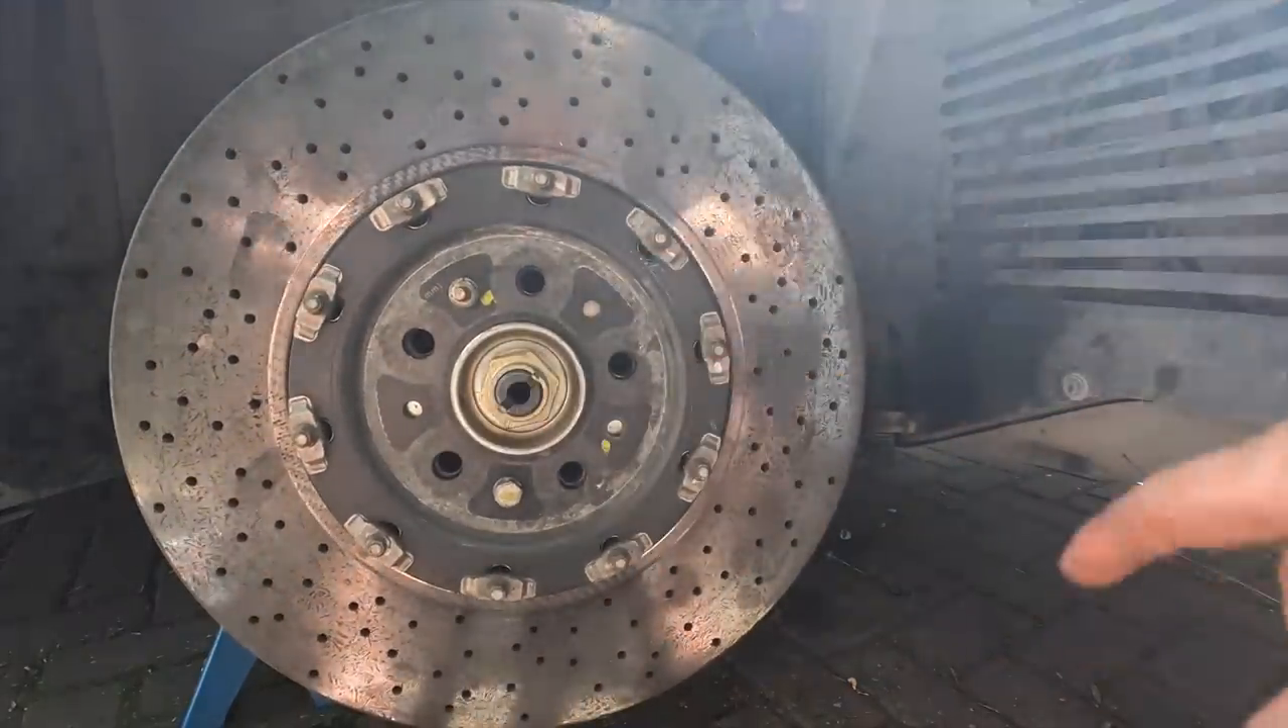I've got the front carbon ceramic disc on.